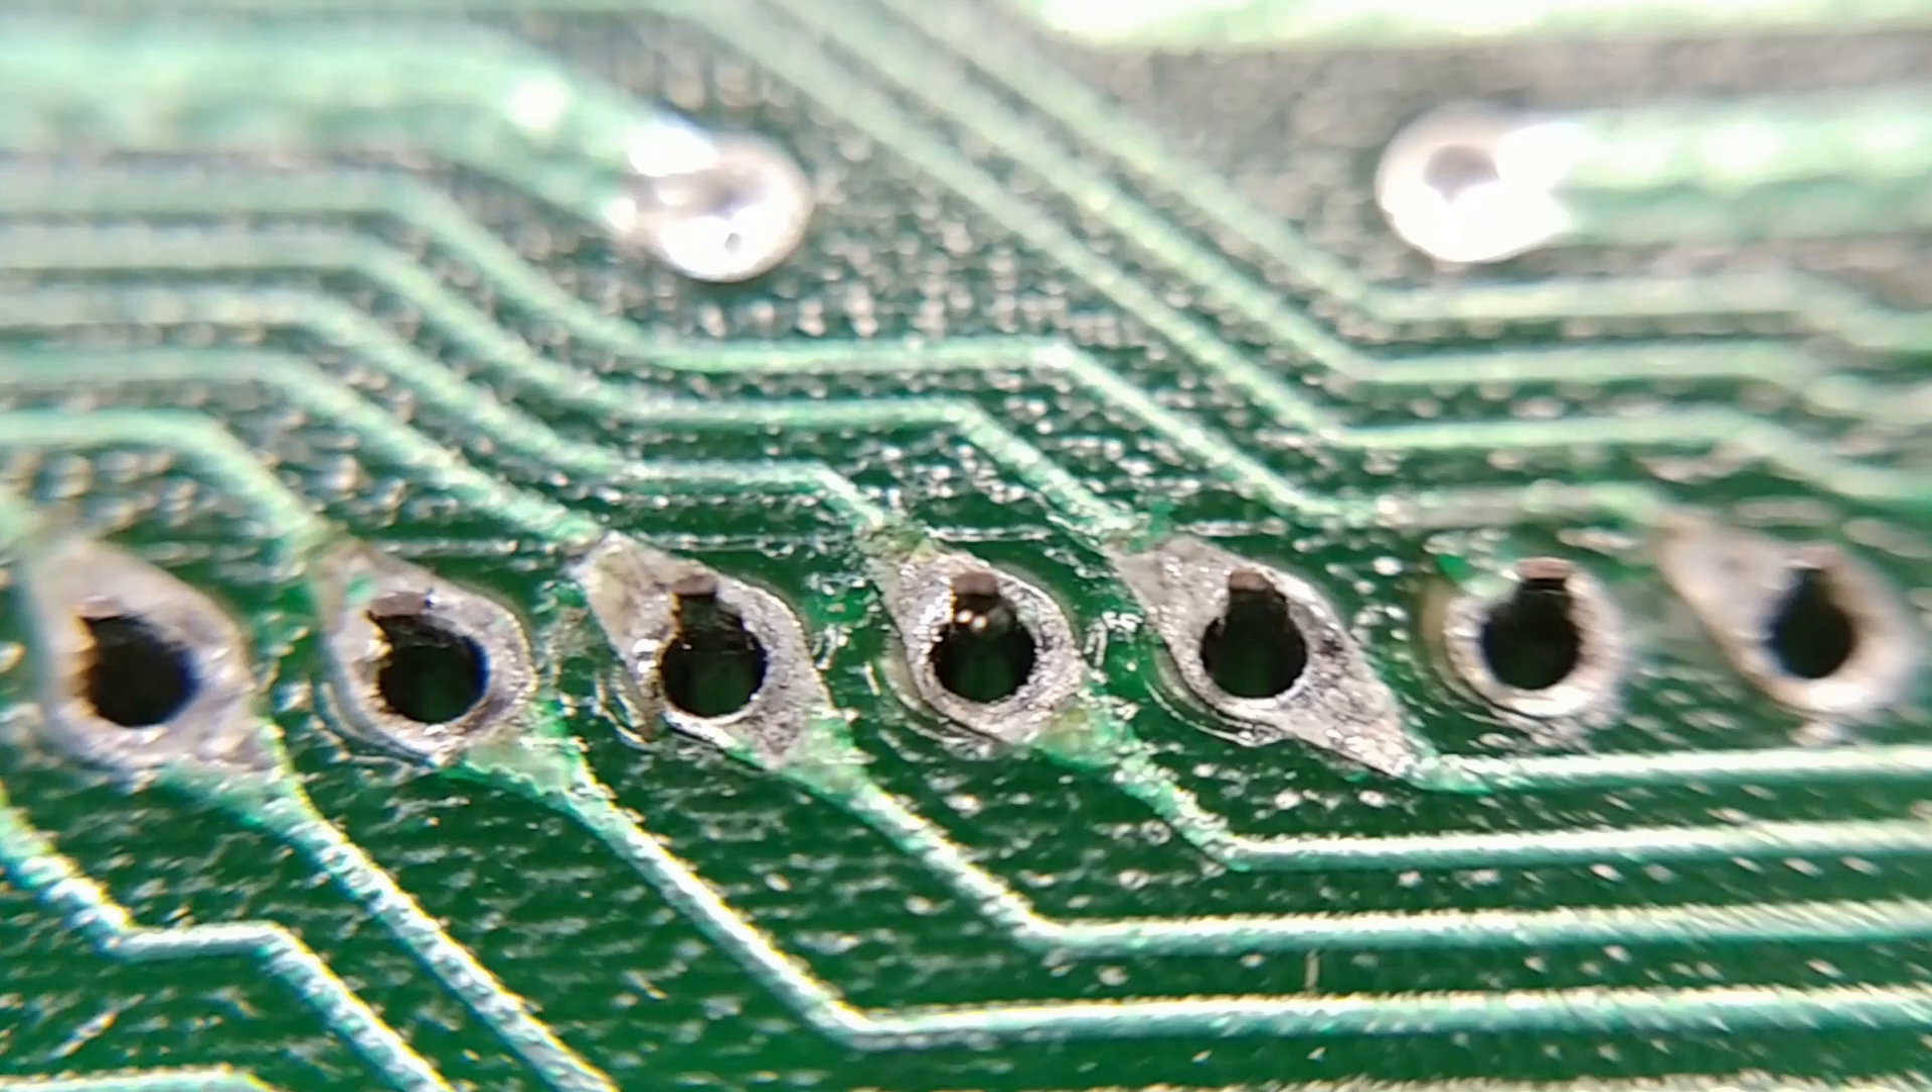A little macro action shows that we've done a pretty good job of desoldering all those pins.